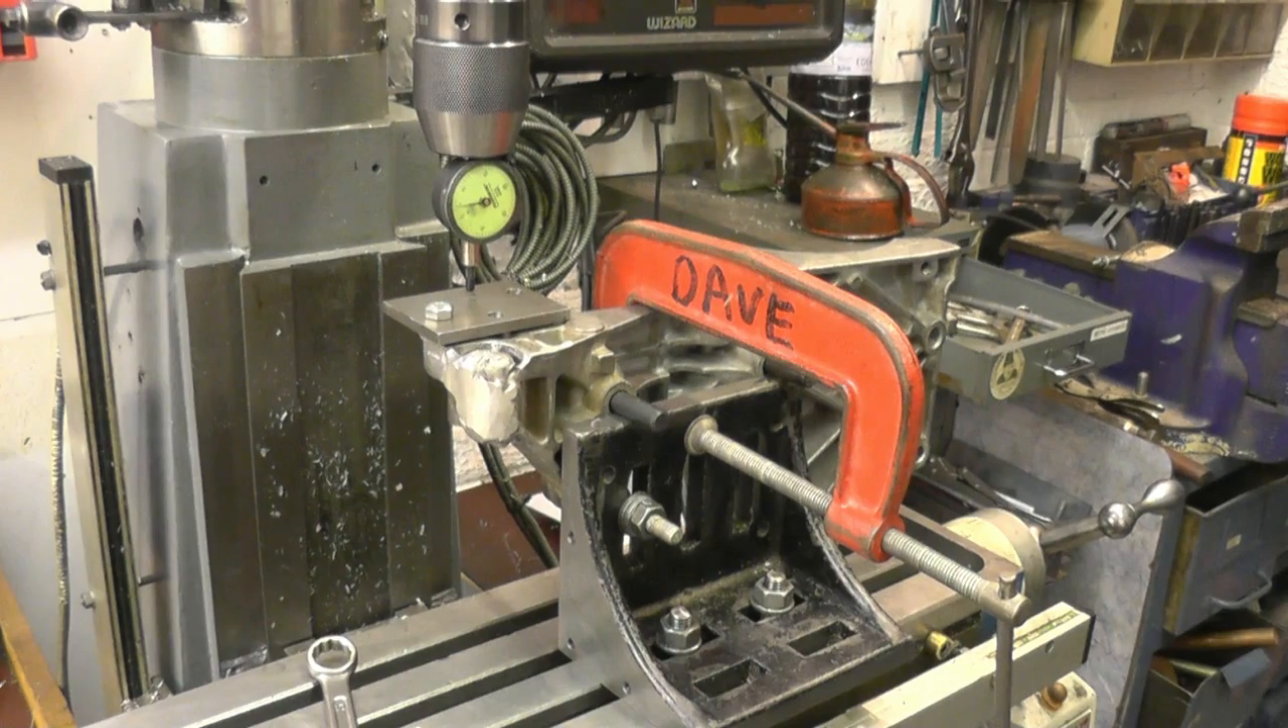I've managed to get one bolt straight through and a big J clamp on it.